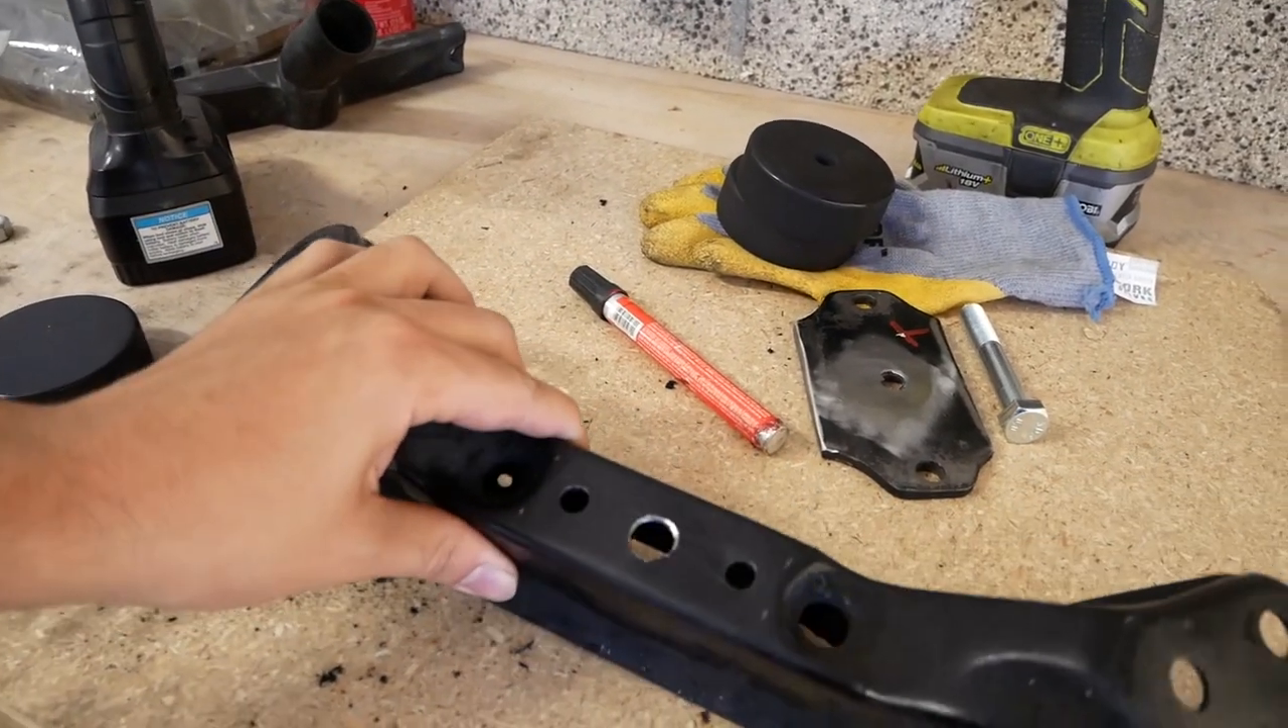So here I am with the transmission mount taken apart for Edie's Z32 with the VH45 in it.